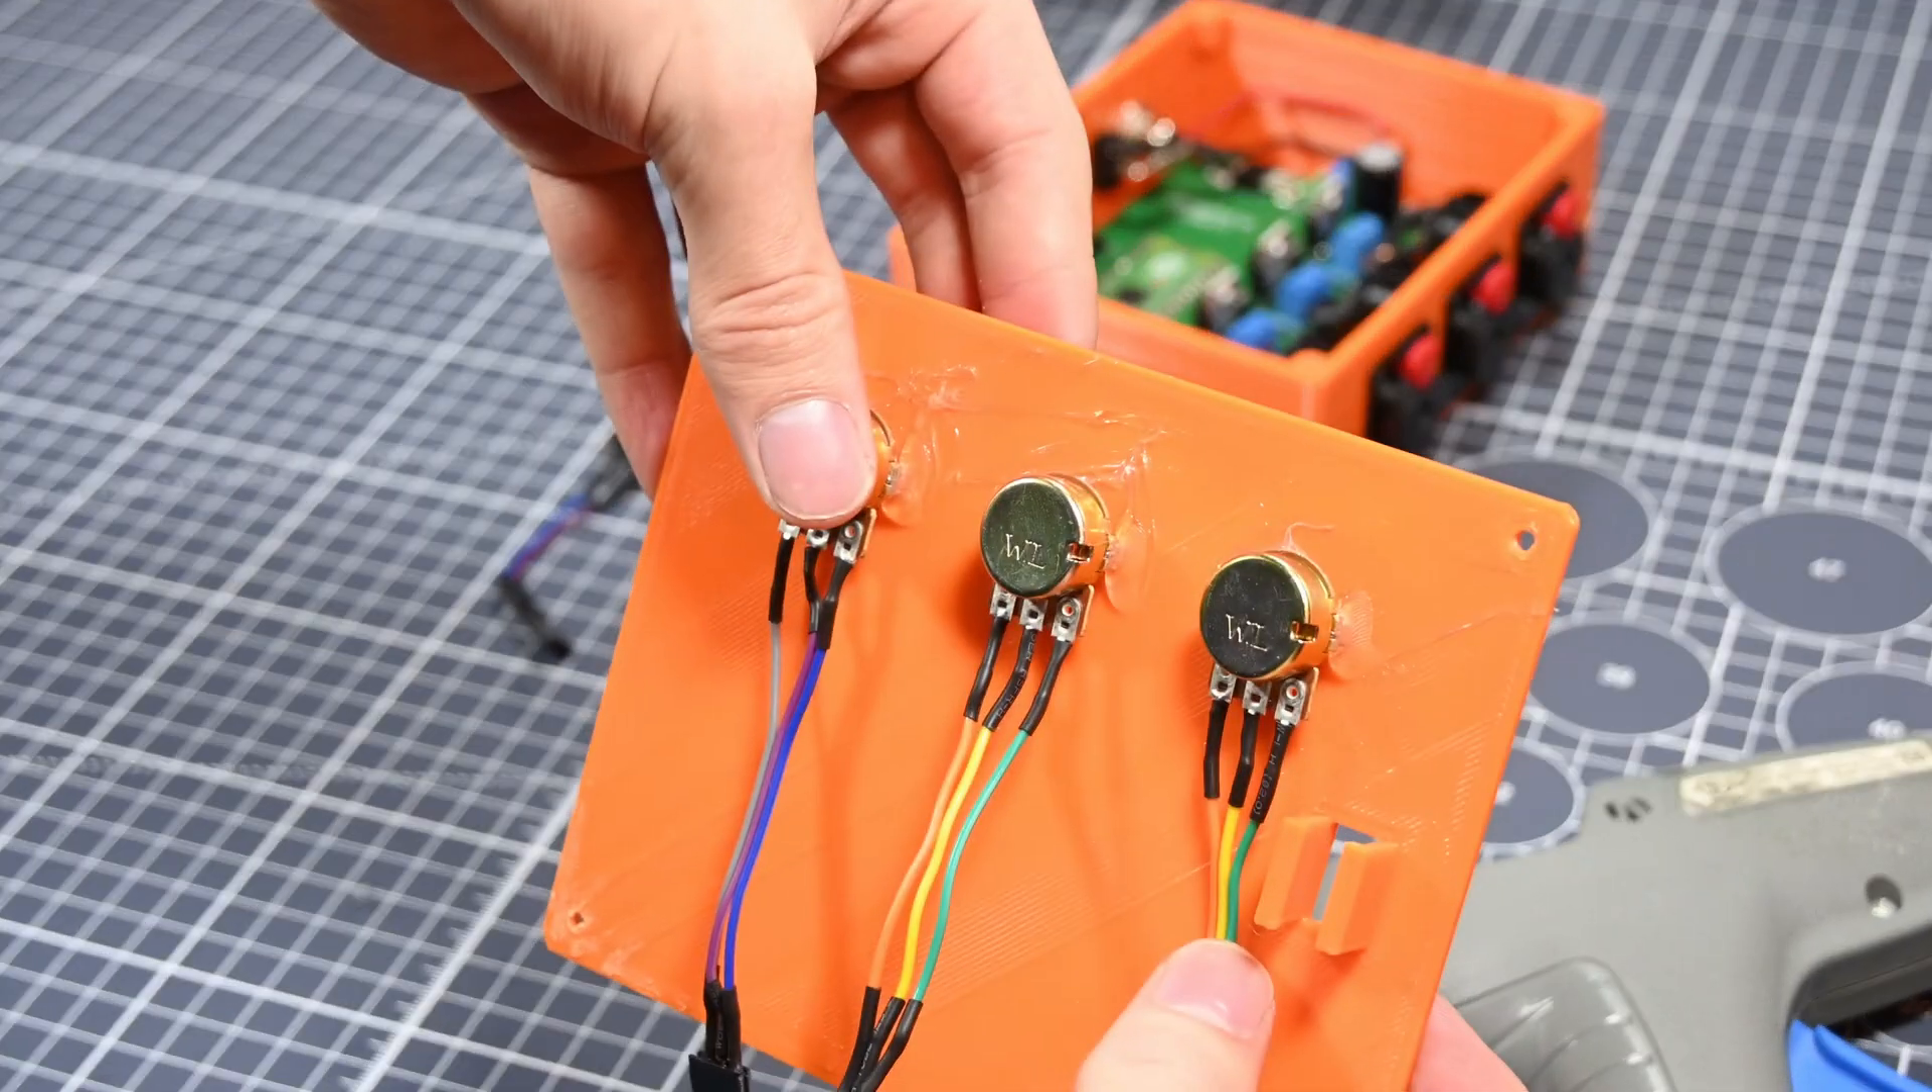I used a little bit of glue to make sure that the body of the potentiometer couldn't go anywhere.